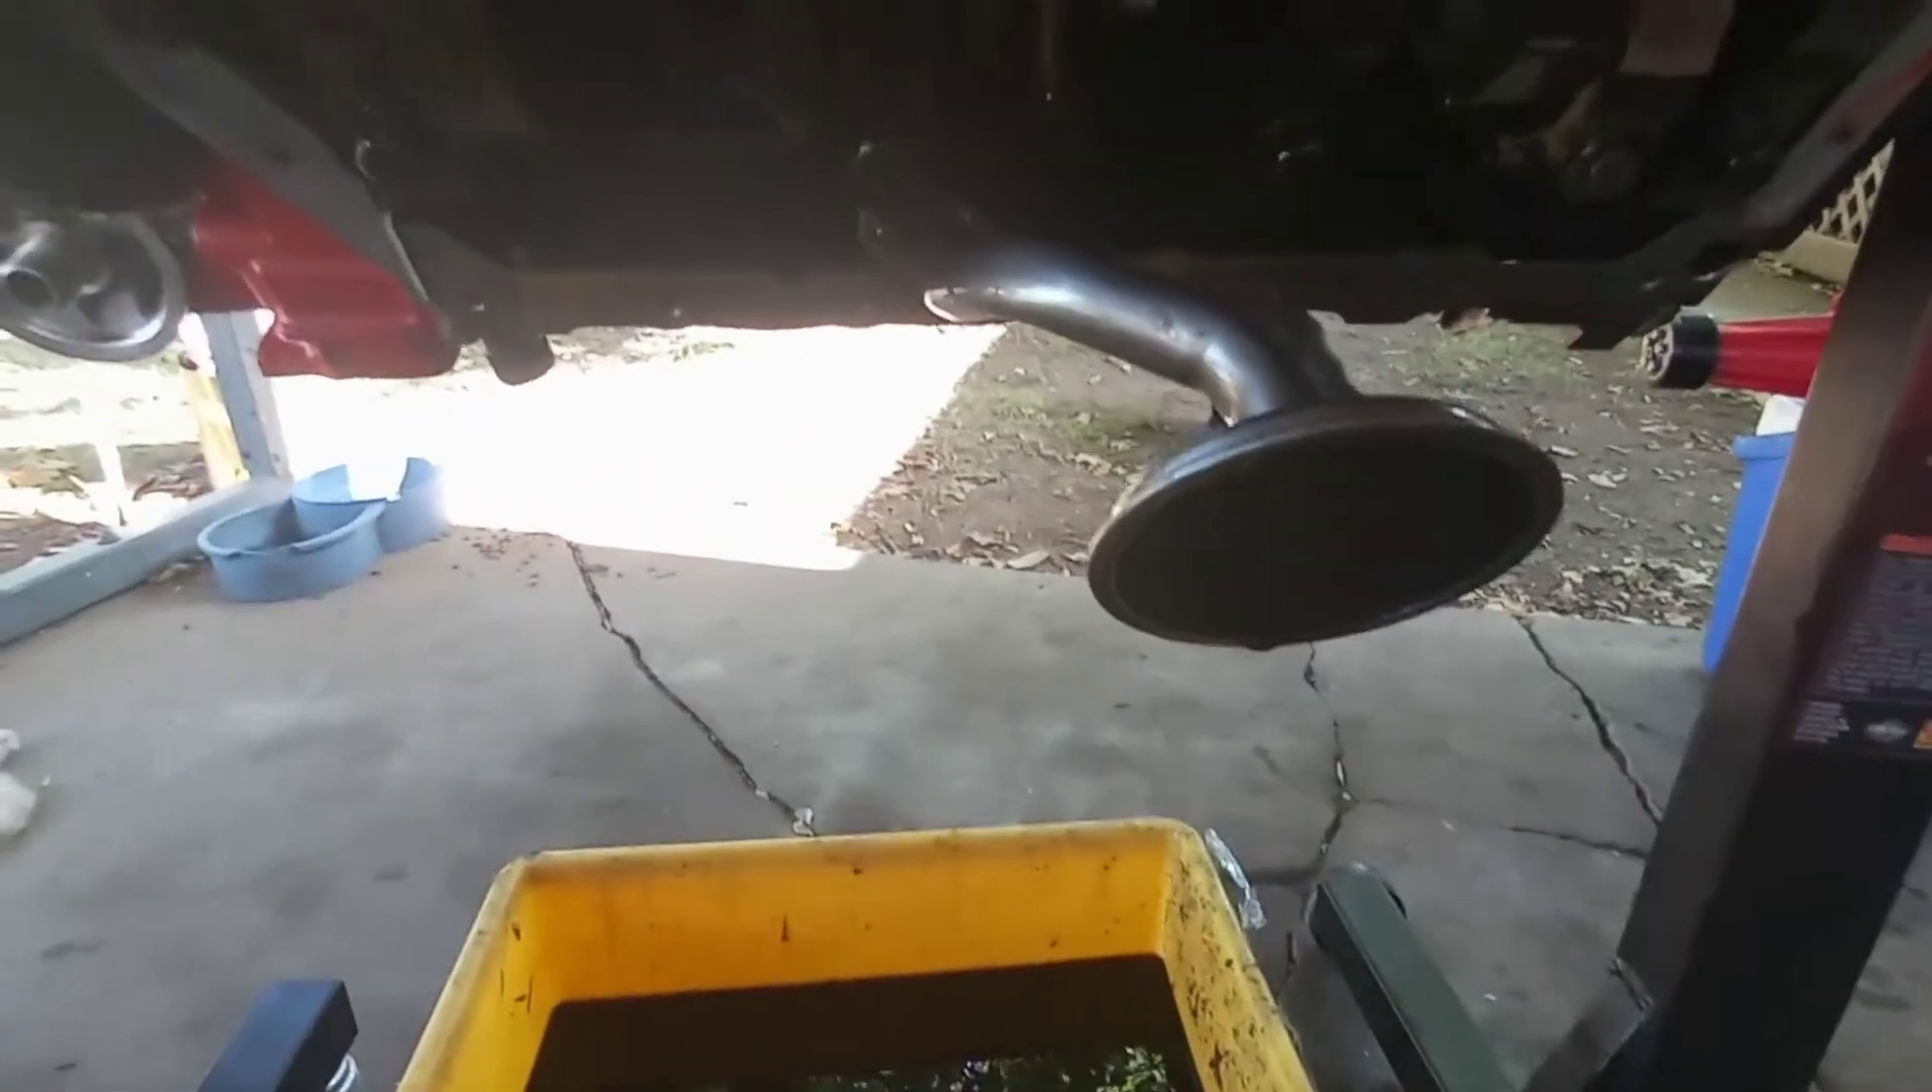I still got to pull this pickup tube and And uh Get this thing together.